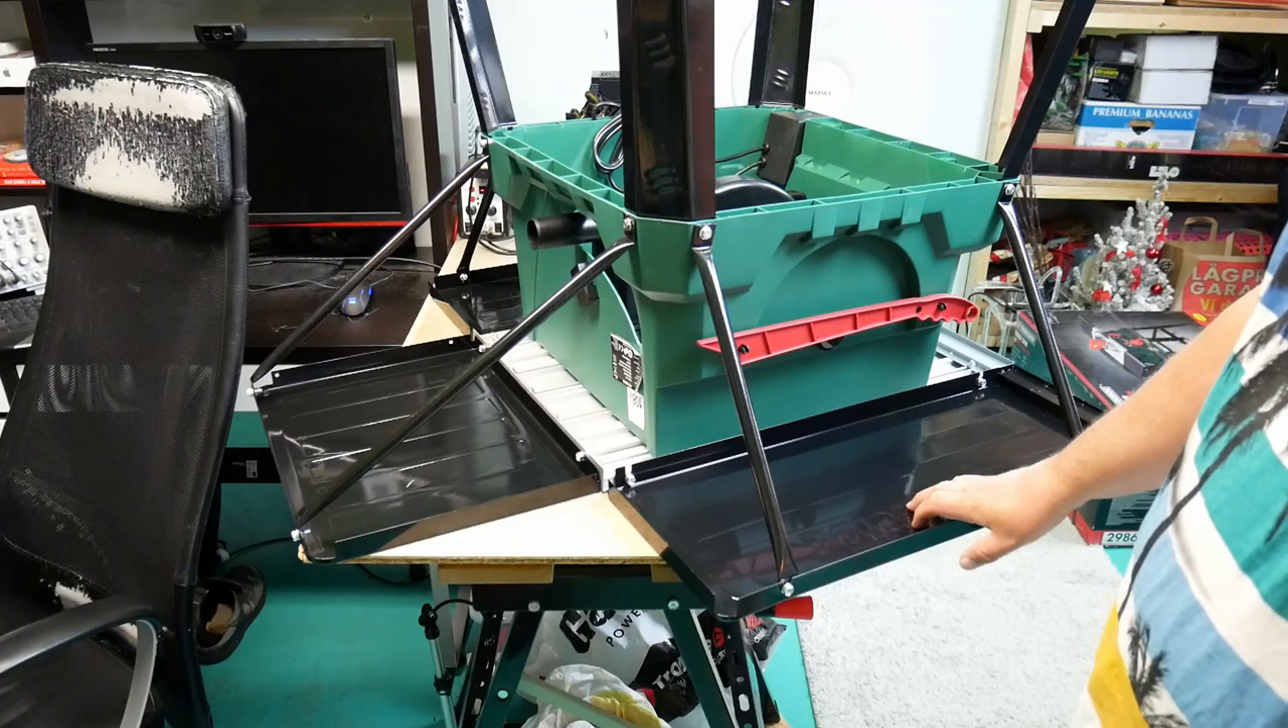Okay, that's the tables on. The side table, and there's another one on the other side of course.